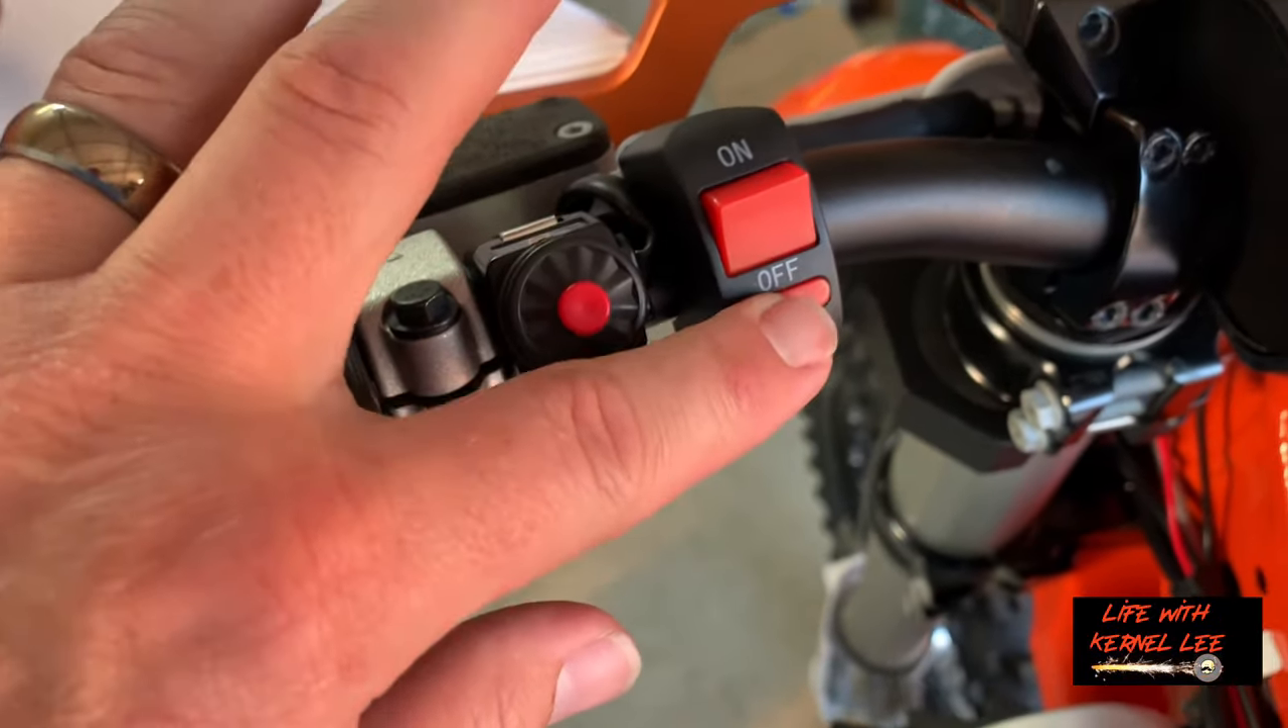Alright so now what we've done and then we've got our on off switch mounted now just put it over here on the left side next to the kill switch.